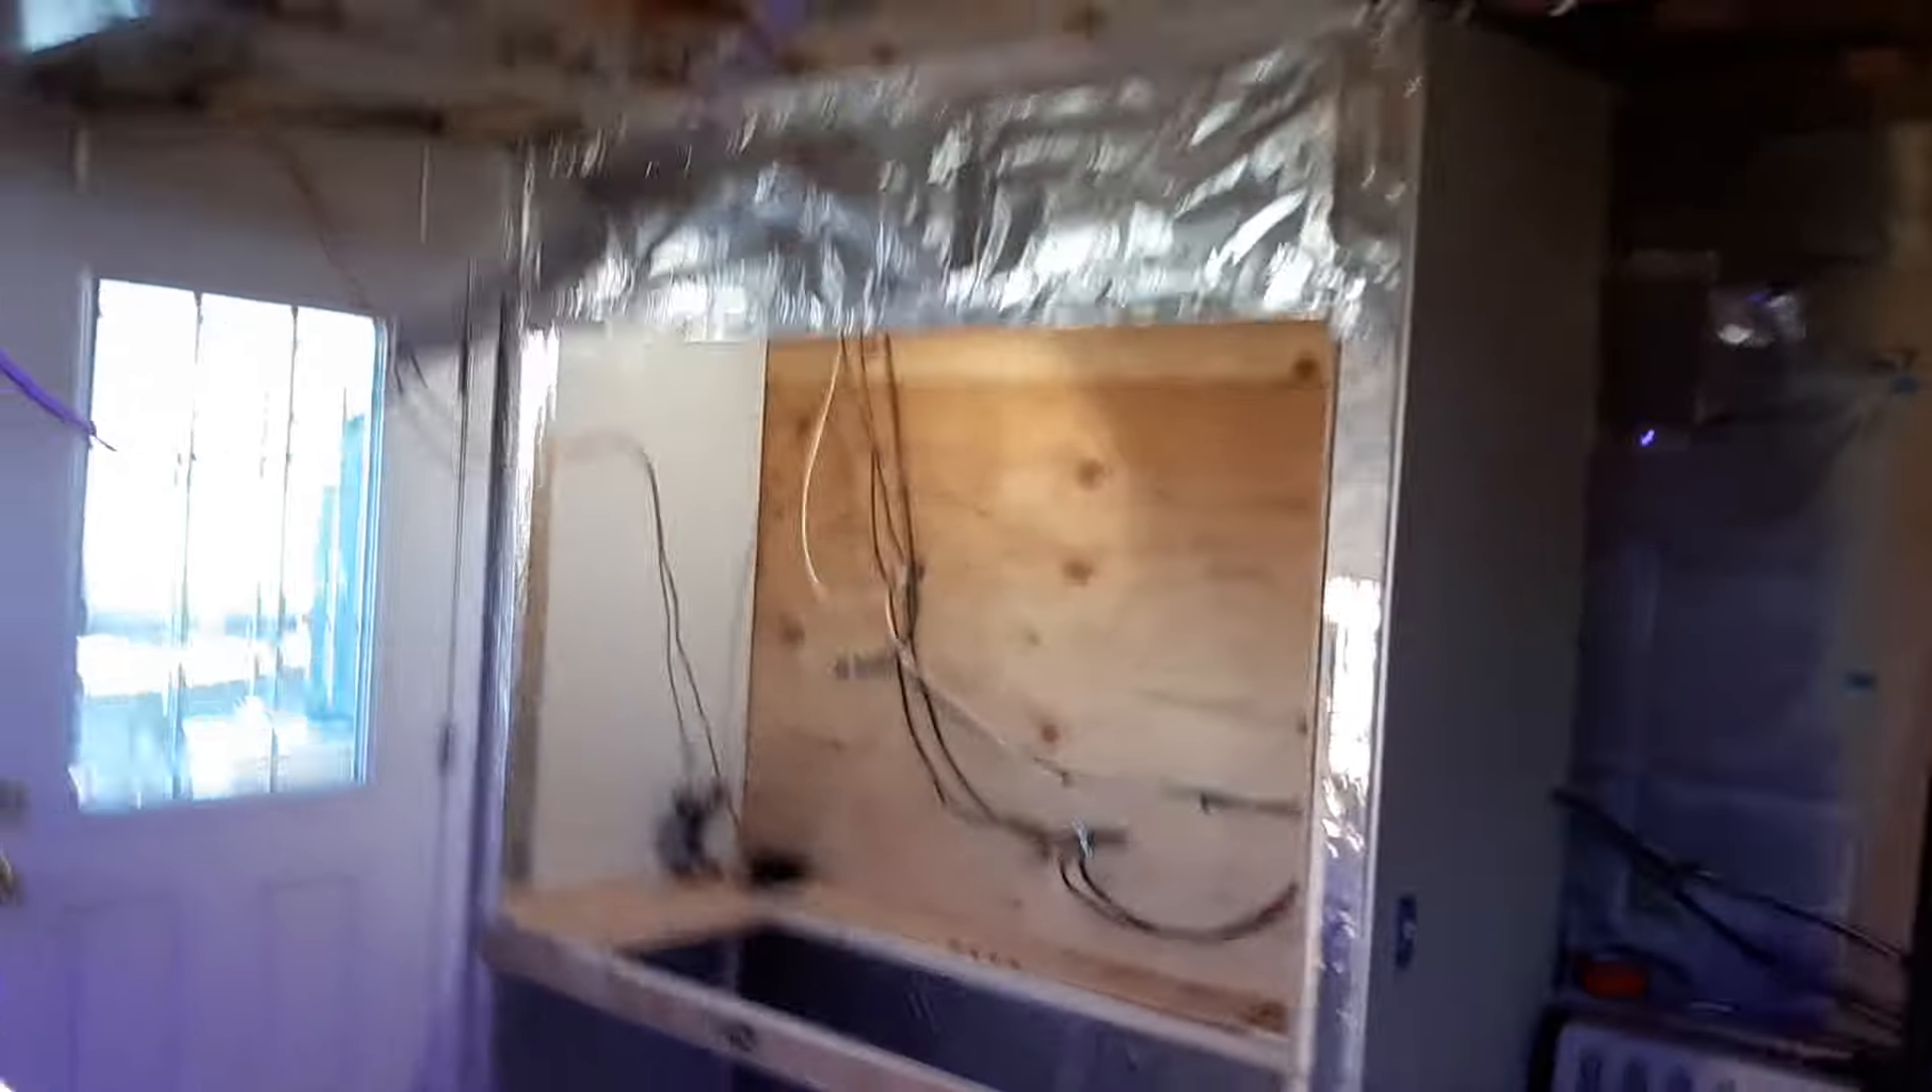We have our tinfoil up on top, we're about to put the drywall on it.